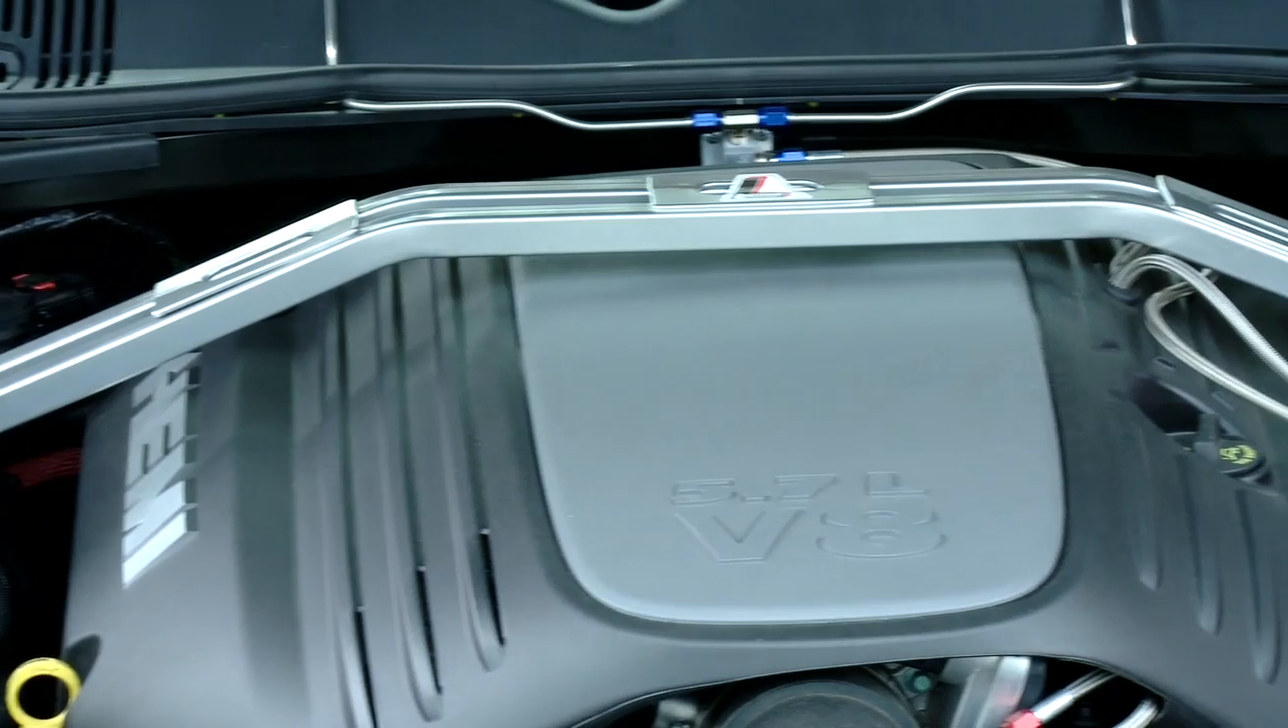There's your 2010 Challenger strut tower brace installed 15 minutes start to finish.